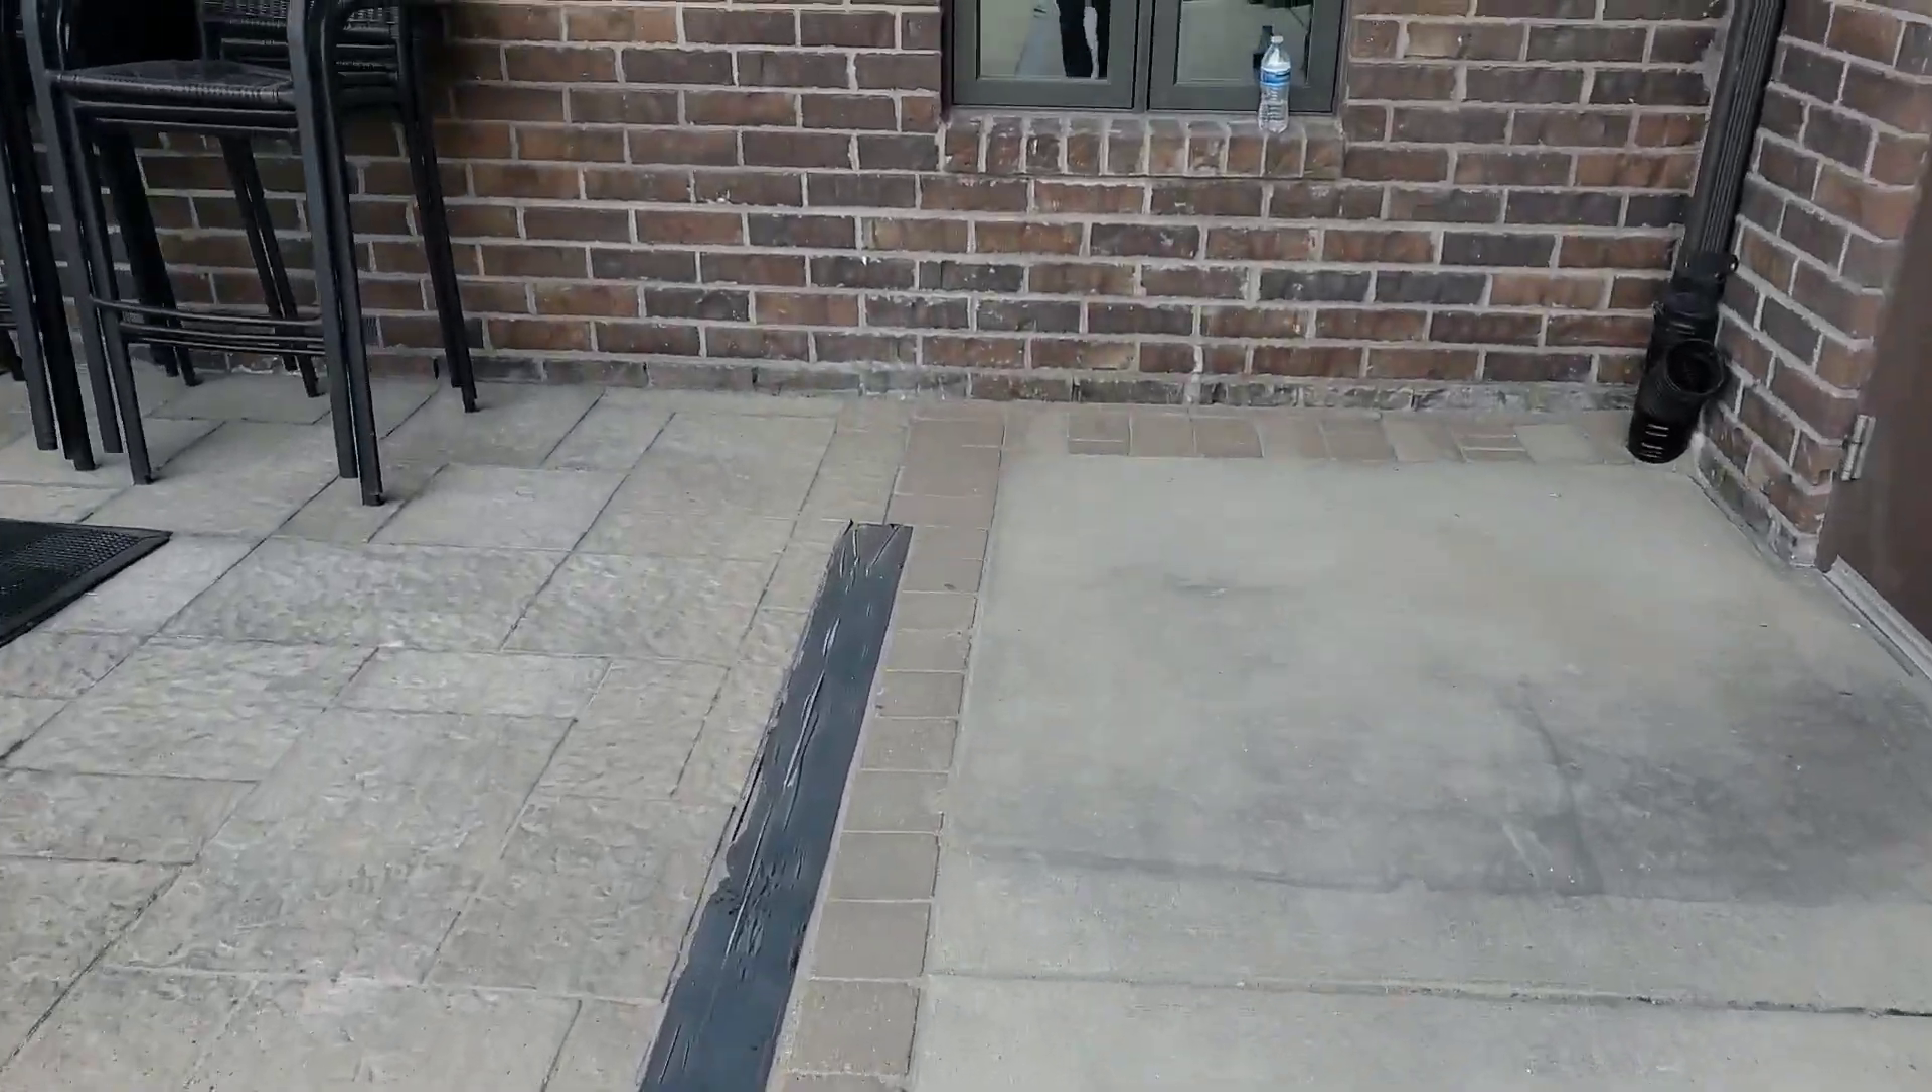All the brick pavers have been cut in, fit perfect.